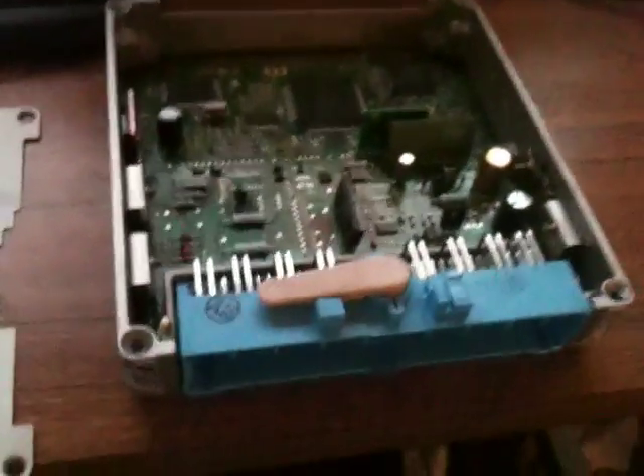Alright, I've got the cover off my ECU.